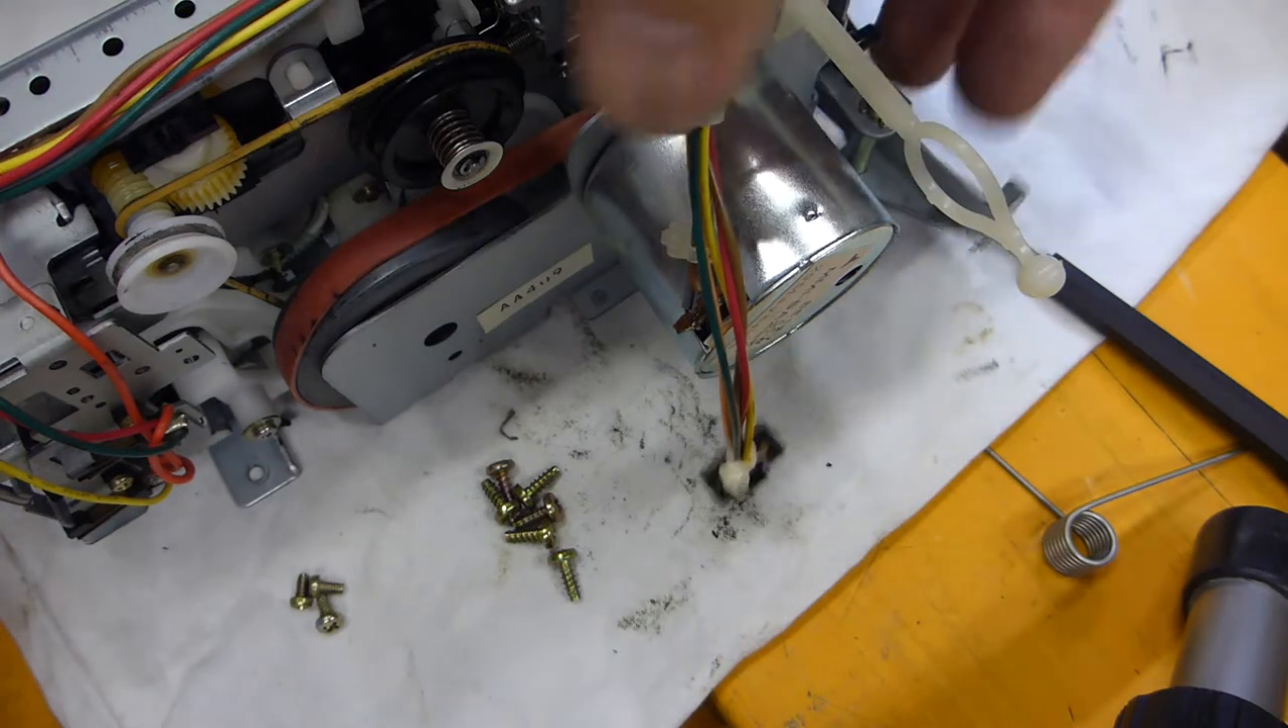So after a fair bit of fluffing around, I've managed to get the belt on, and it rotates.